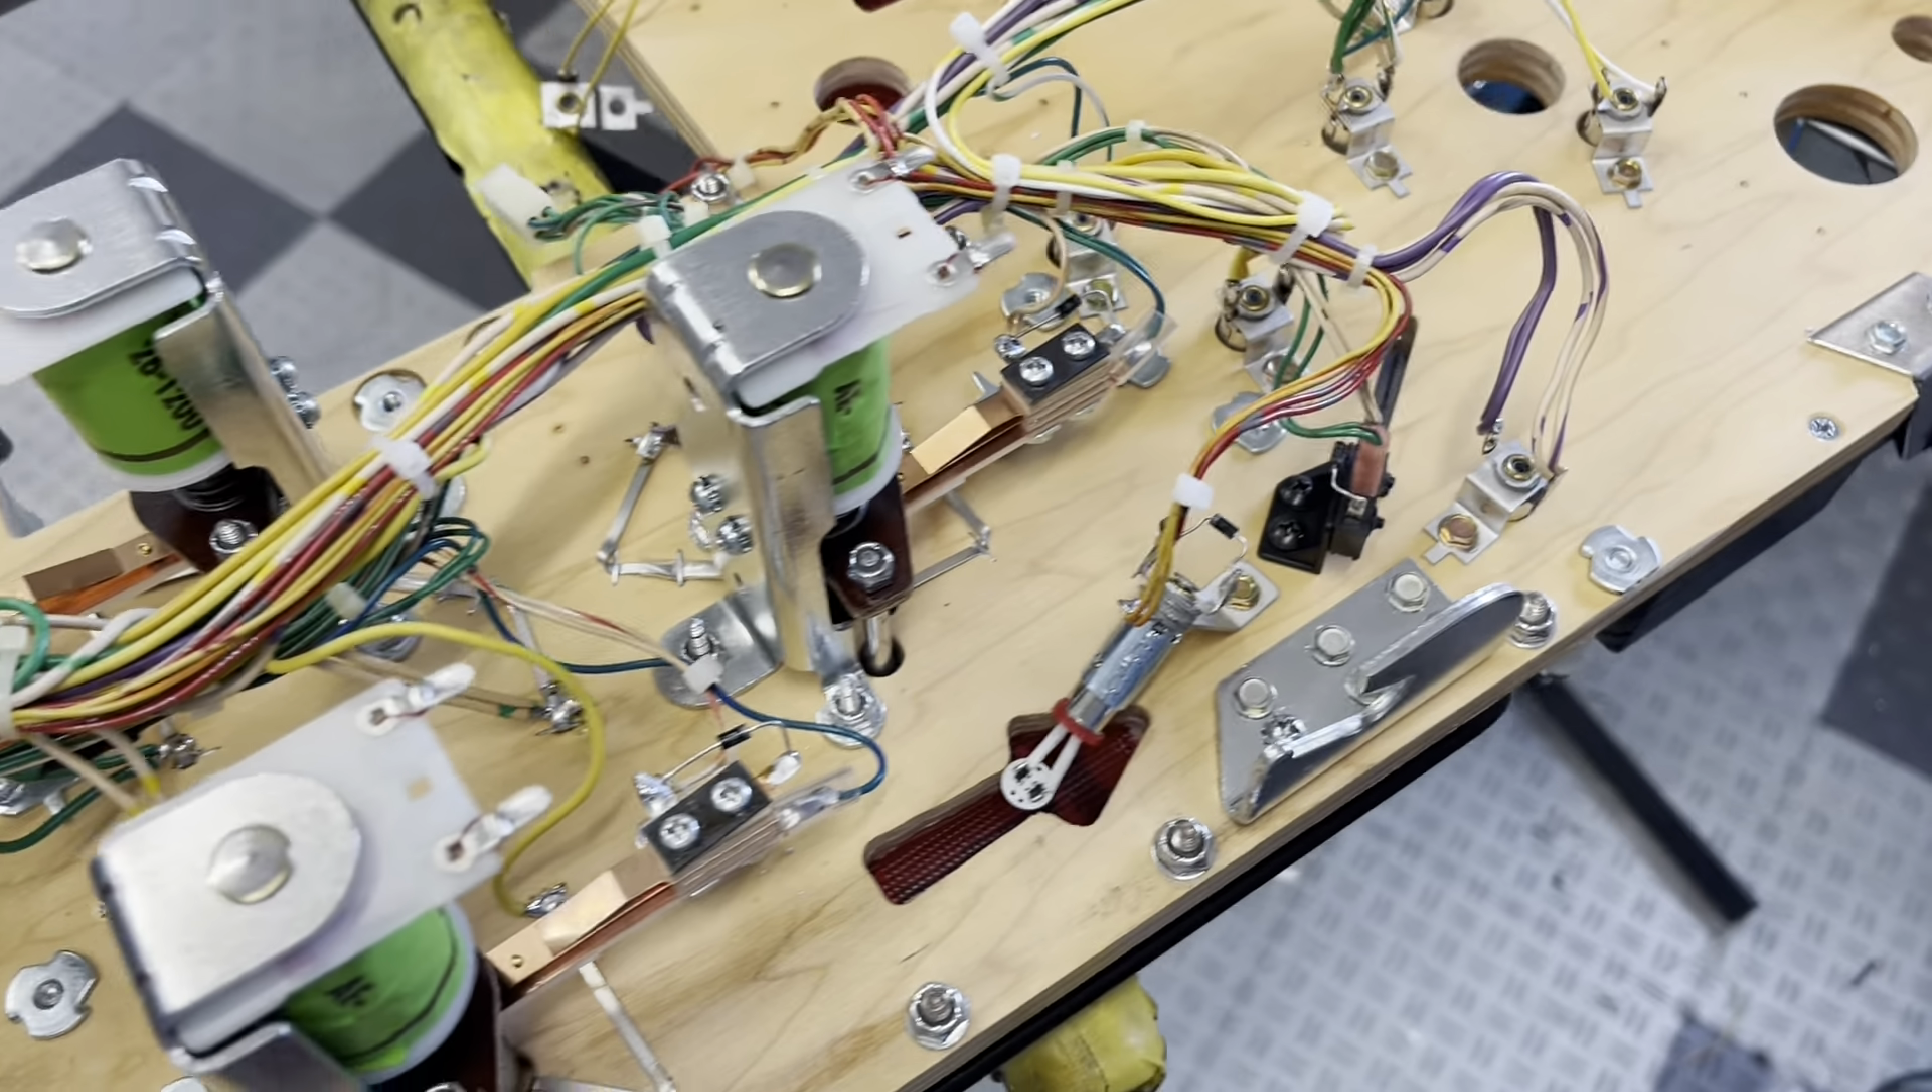Here's one section done. Everything is now color correct and neatly wired. Jet bumper coils in place.